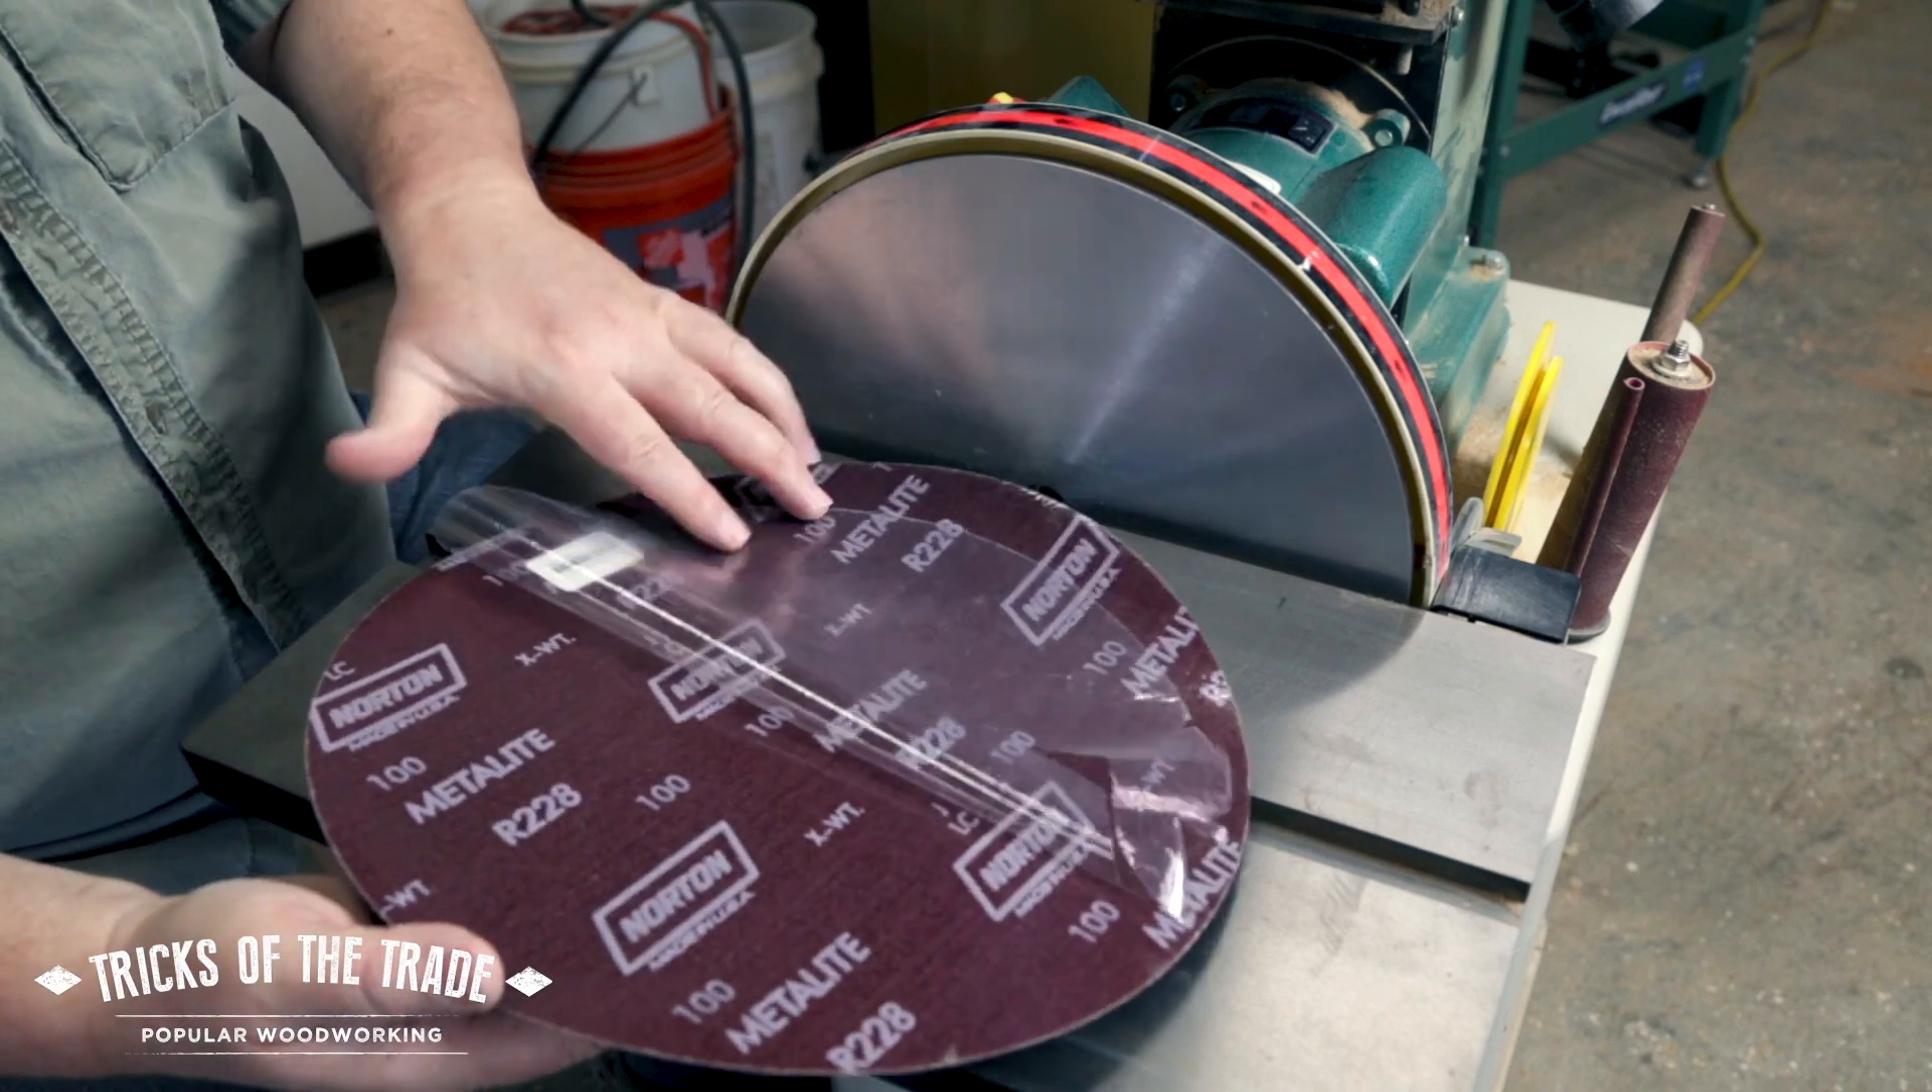This is the piece that still has the plastic on it.